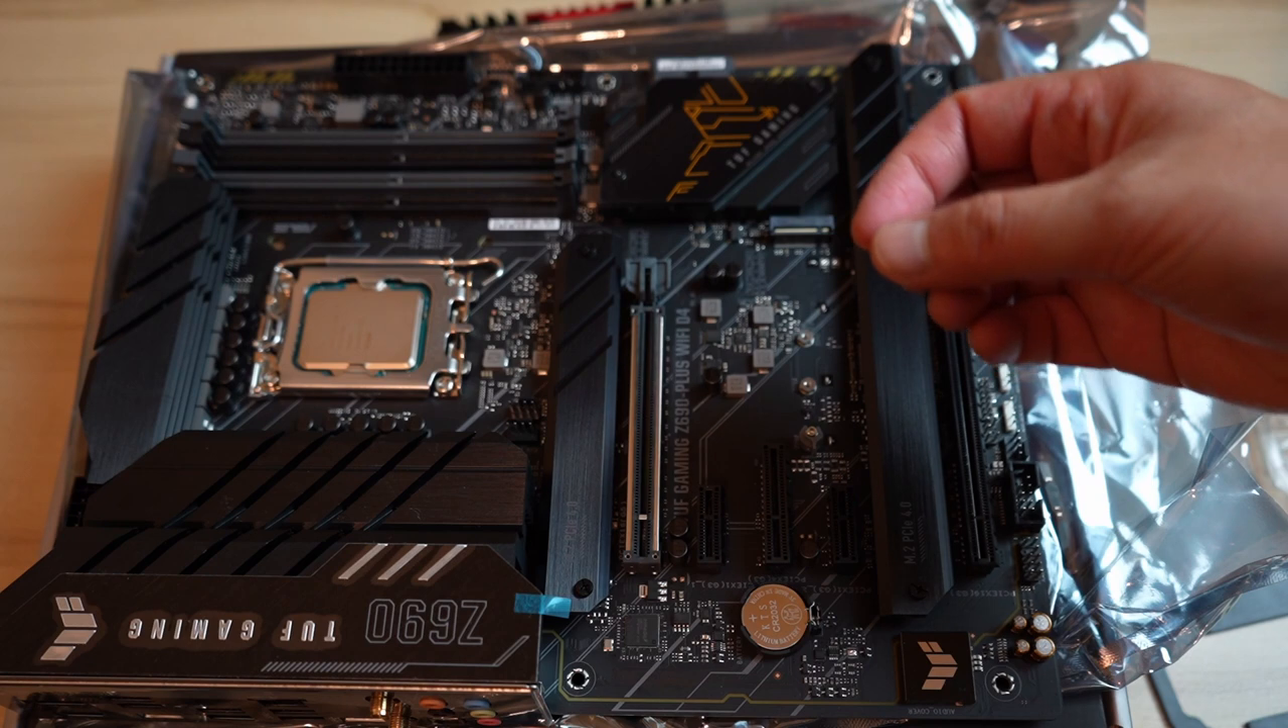And we'll pull the lever down and it's secure and our CPU is now installed.